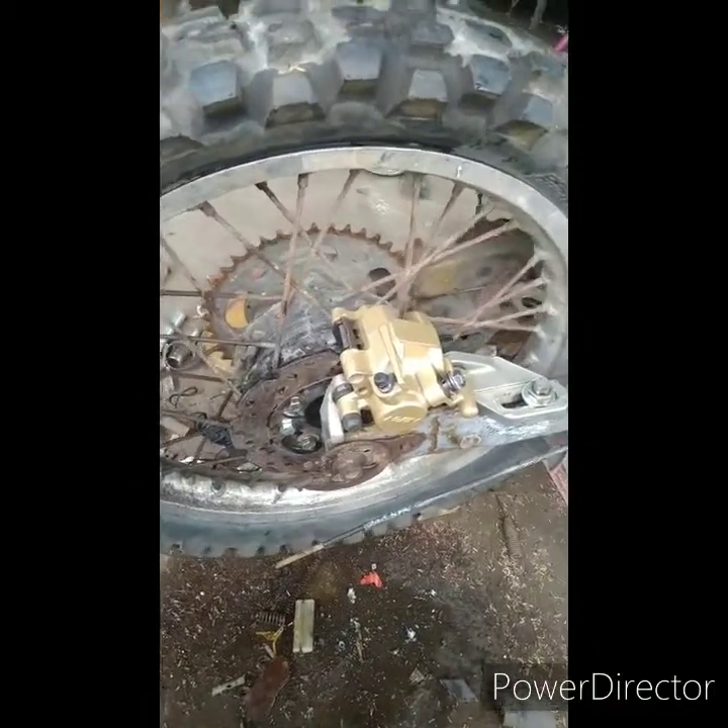Na set up ko na yung ating disc brake caliper.